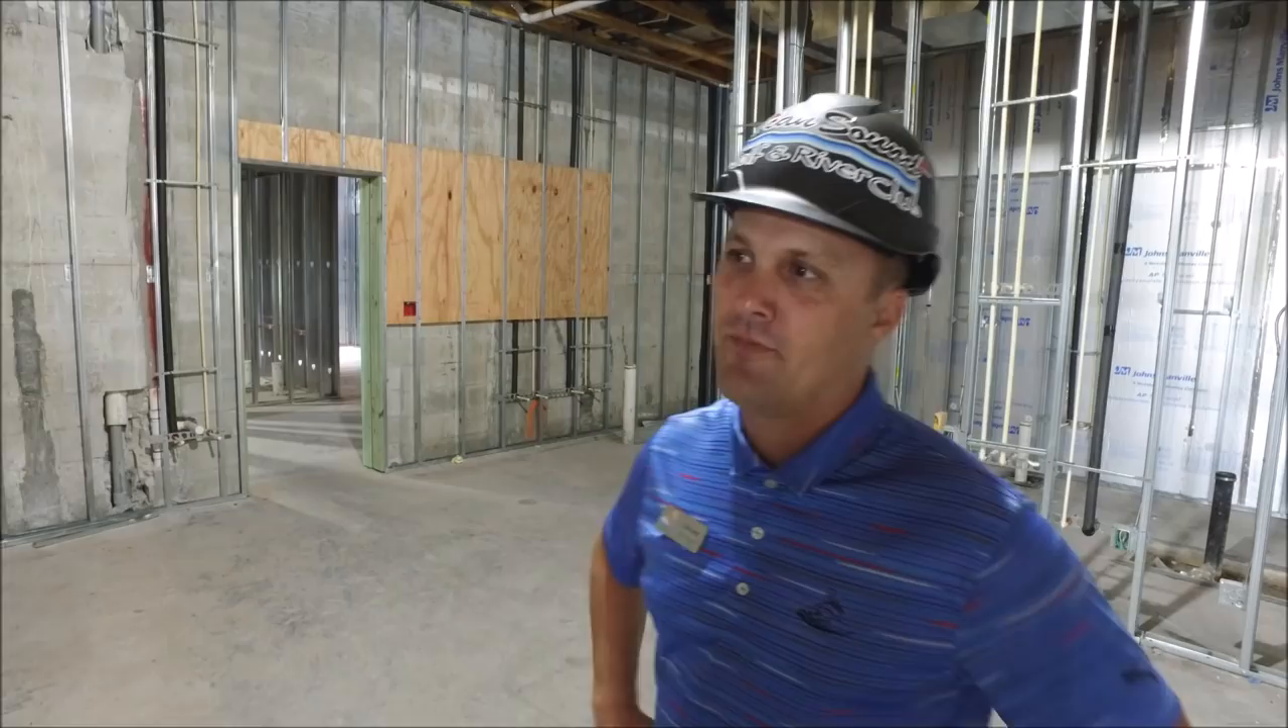We have some of the backing starting to go in.